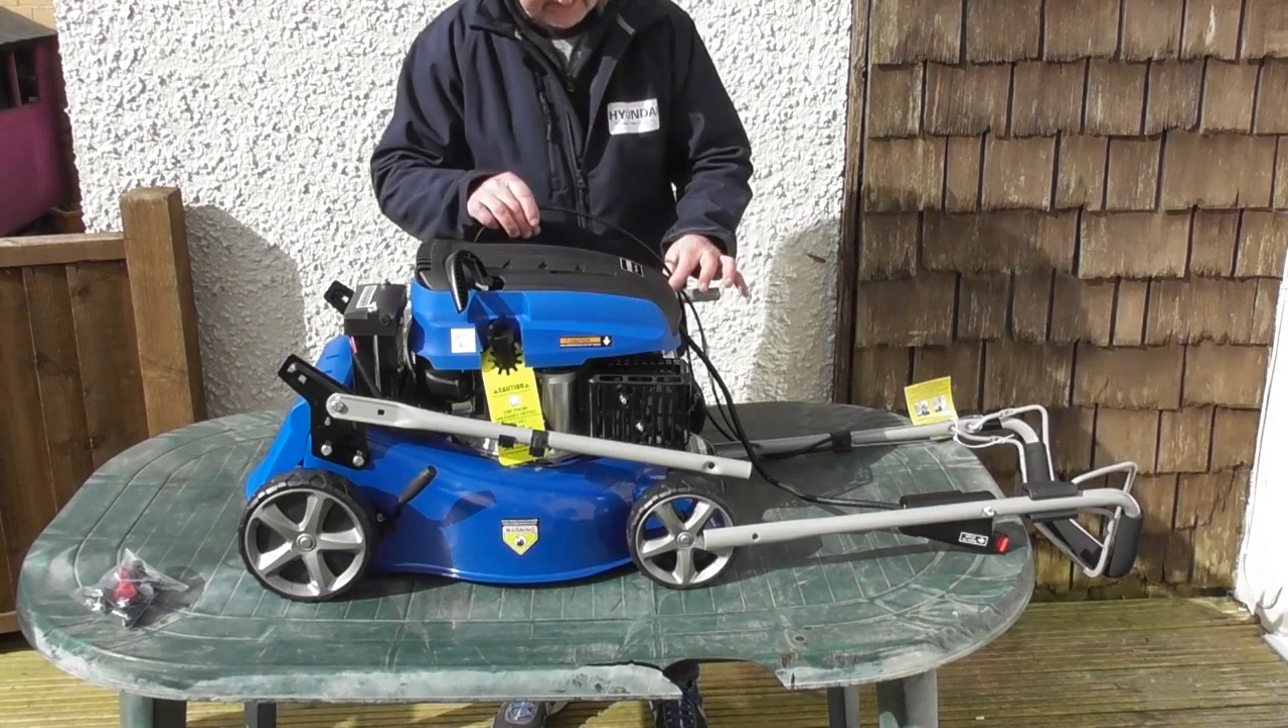So I've just removed the upper handle from the top of the mower and I've laid it down to this side at the front of the mower for the time being.